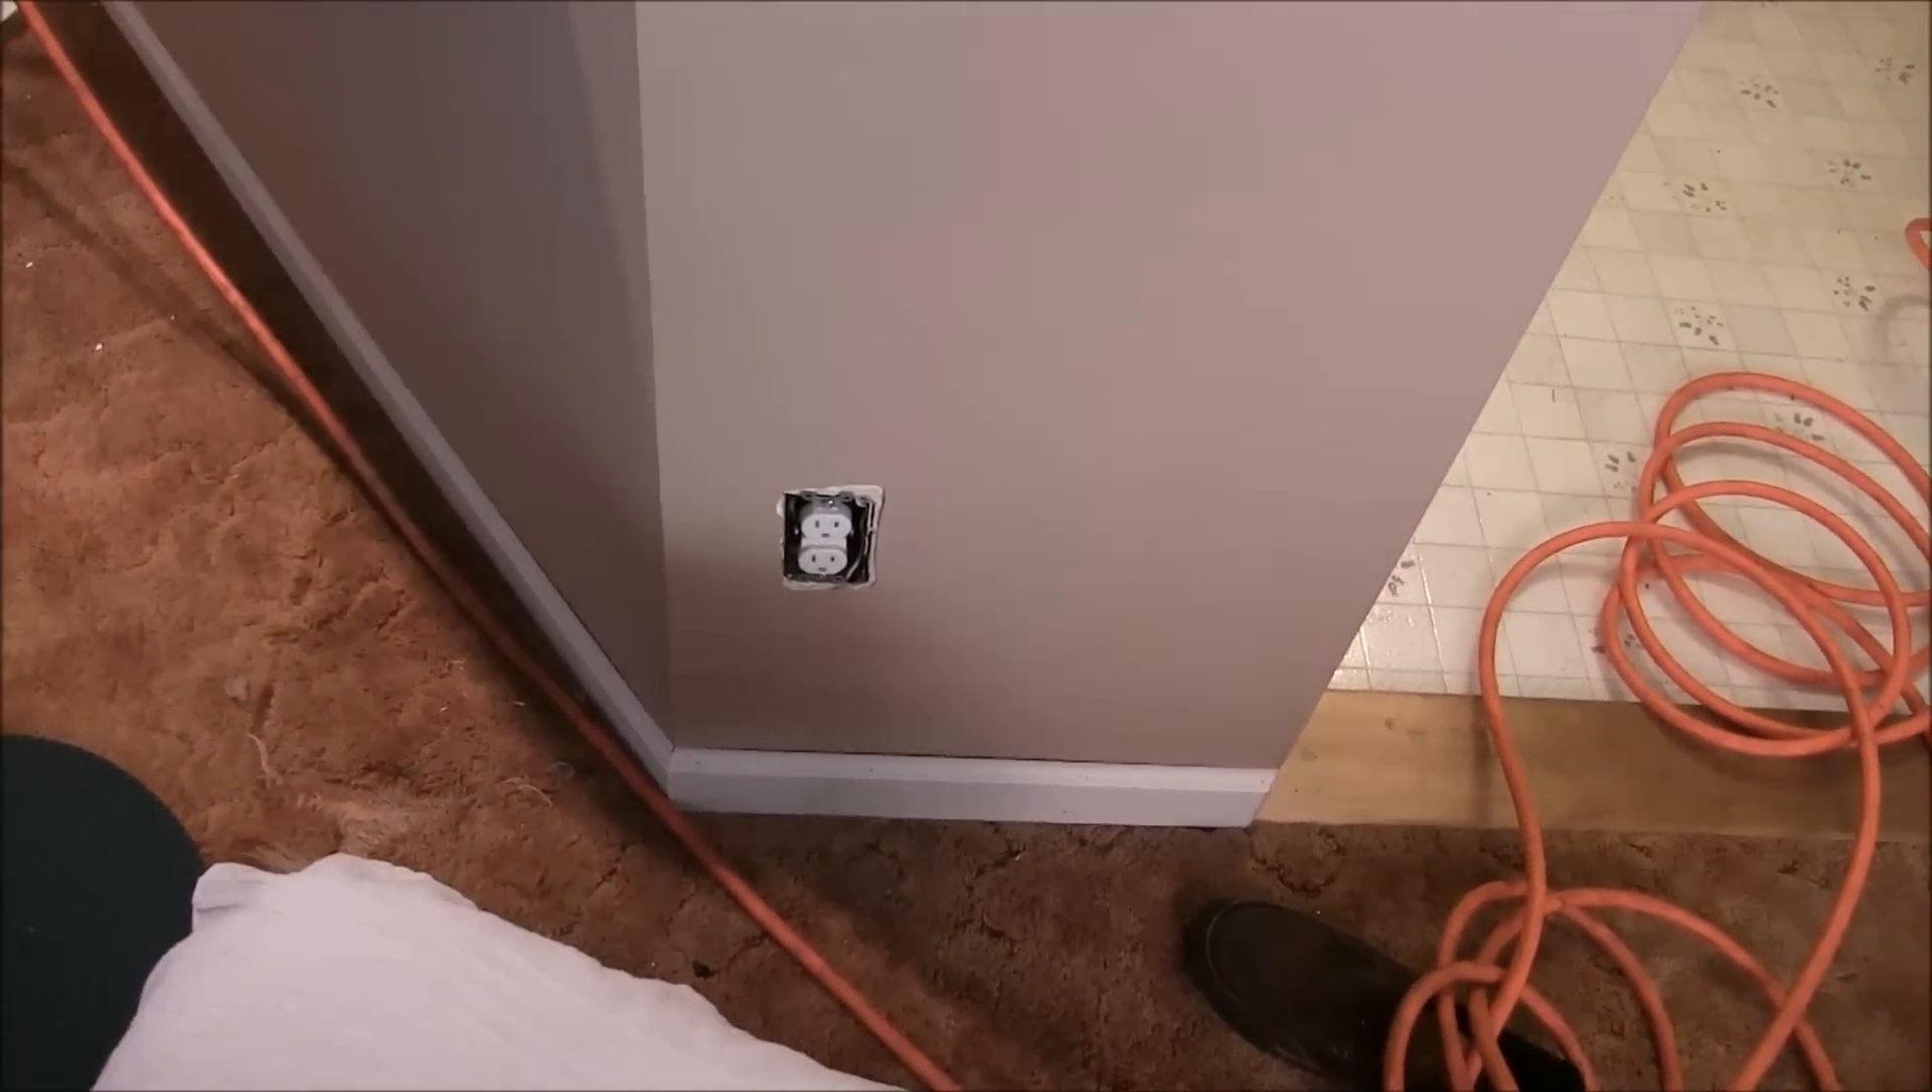Okay, hey, we've already got our baseboard installed on the outside of this wall here, and as I promised you, I will show you how to do one outside angle measurement.